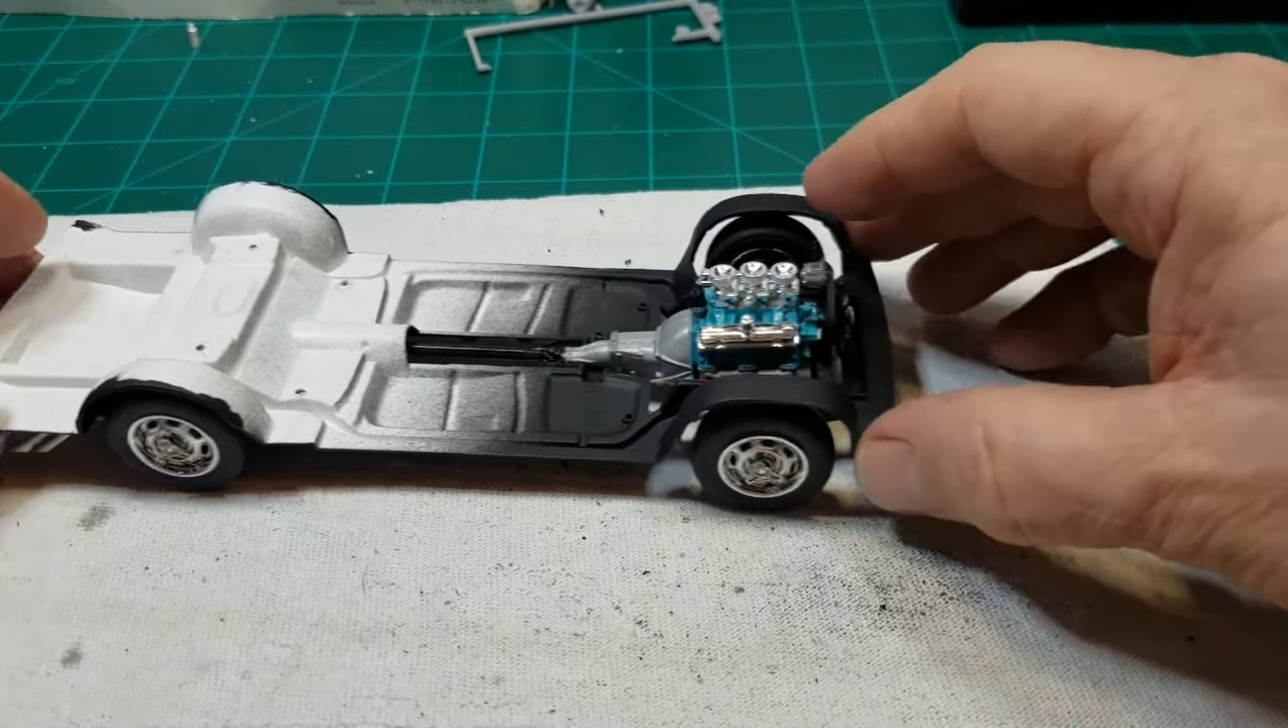So here's the chassis with the wheels, tires, and suspension all done and the engine completed and installed as well as the drive shaft.